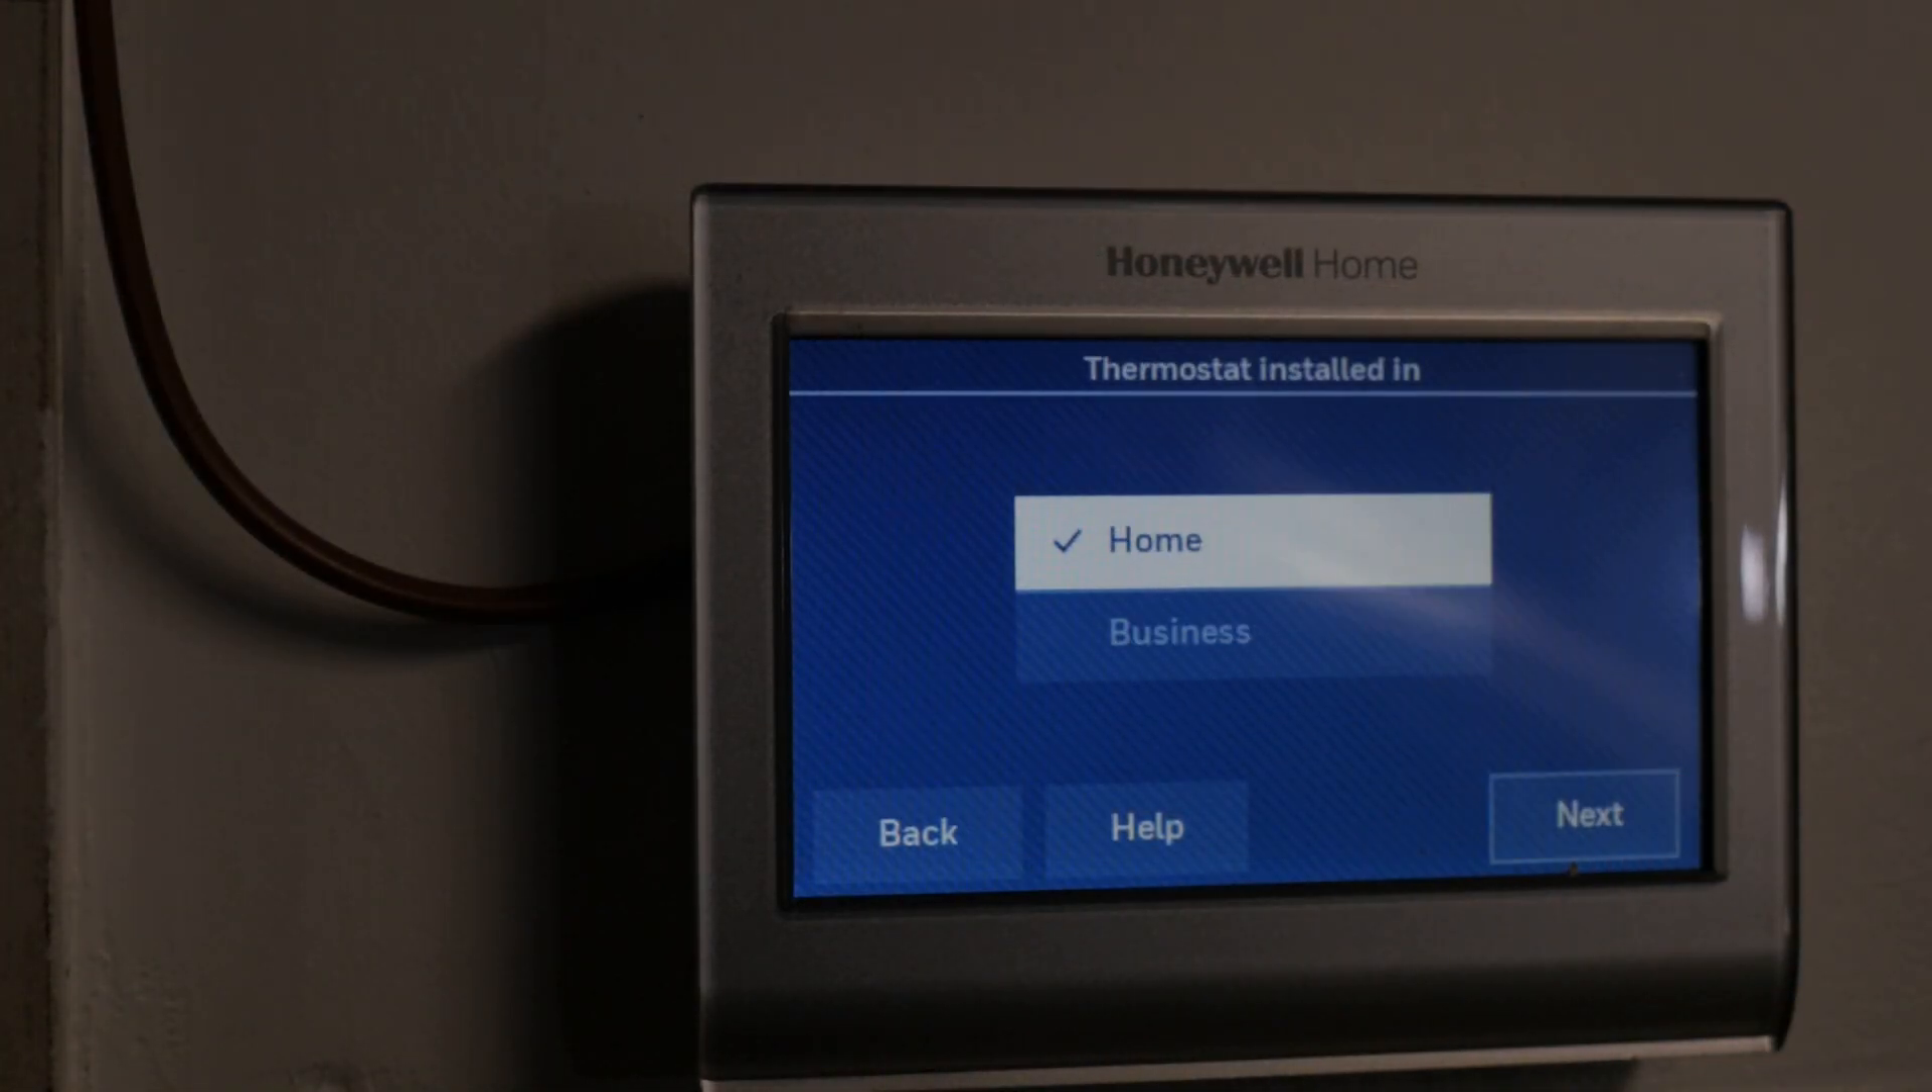With the new thermostat connected and seated, power is applied and the initial setup is started.